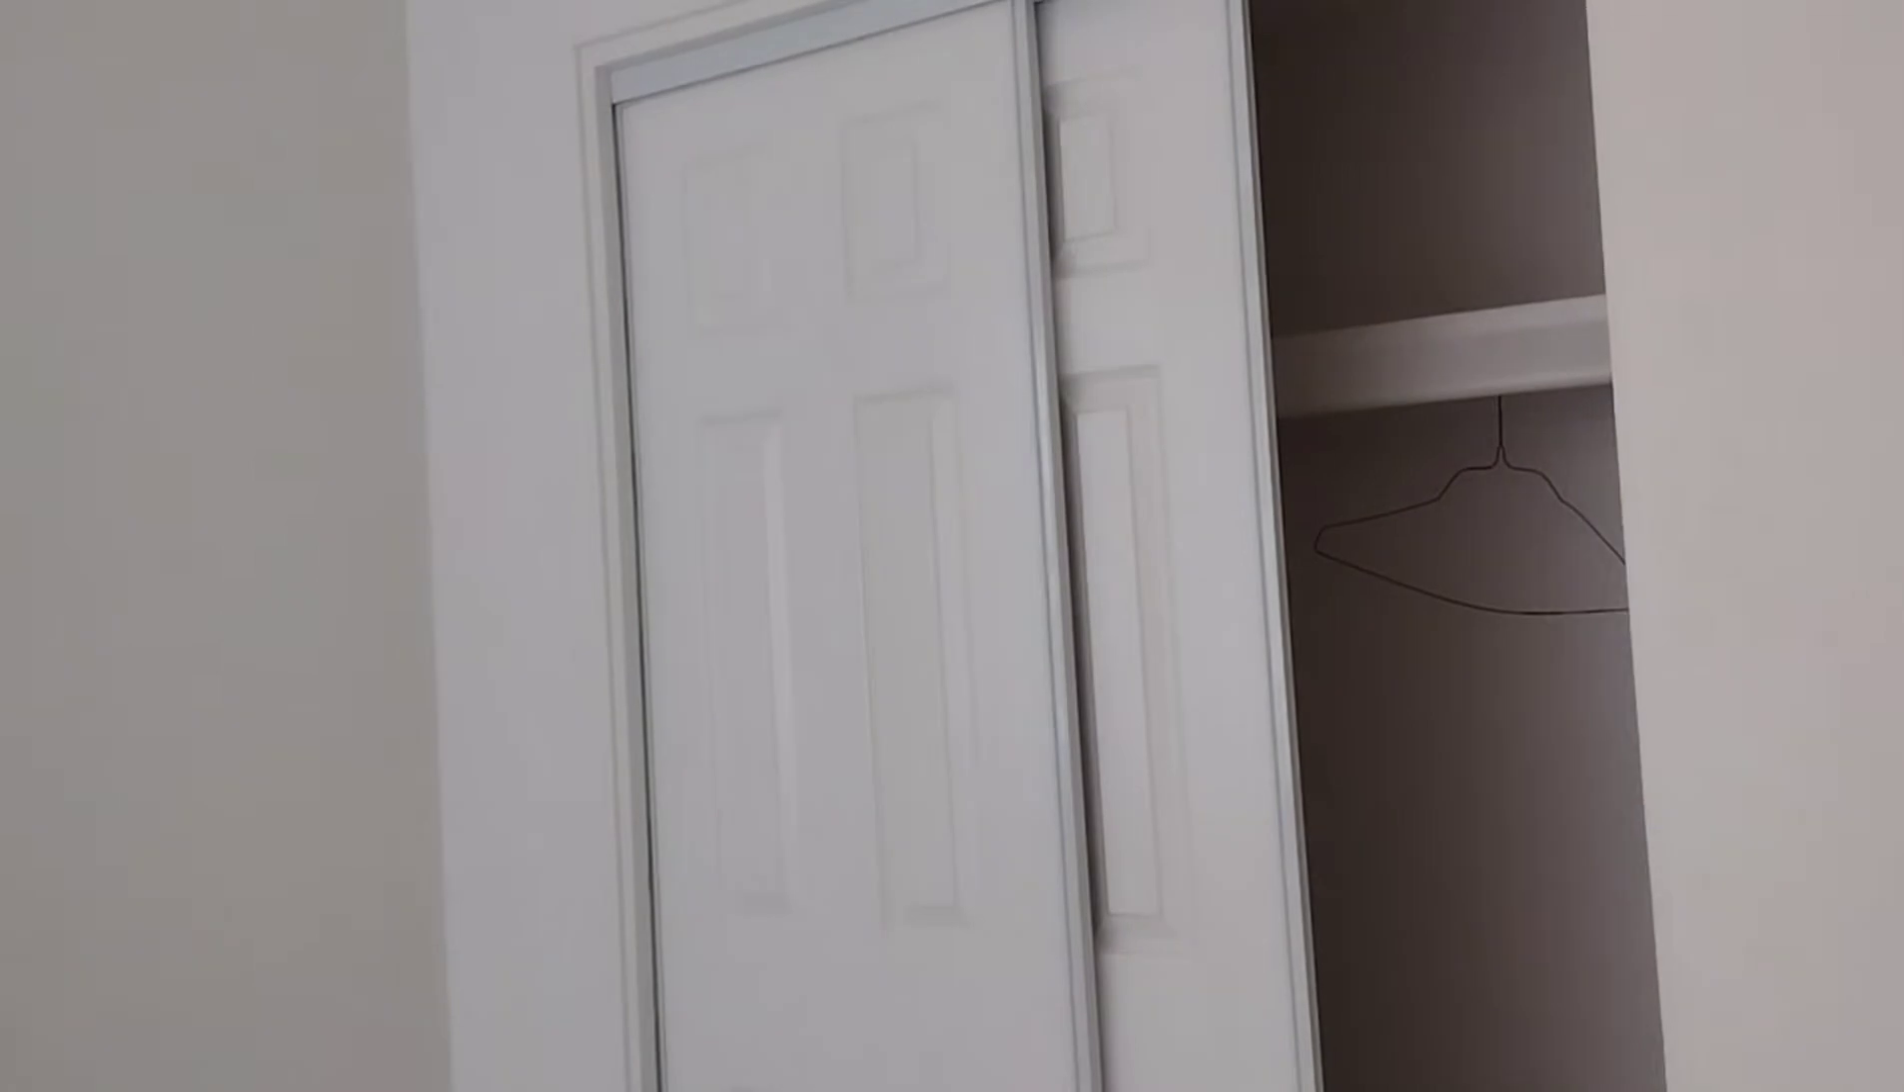Nailagay na din dito ang sliding door sa cabinet.